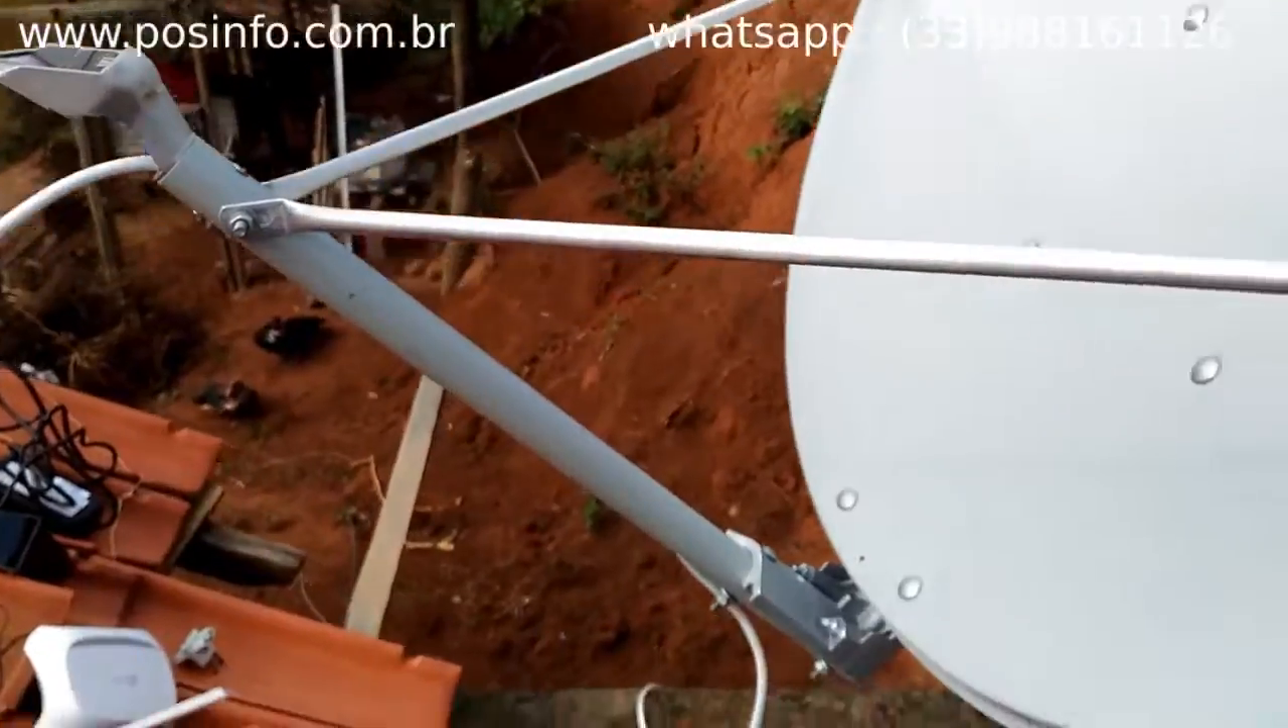E olha só, prontinho, antena colocada.